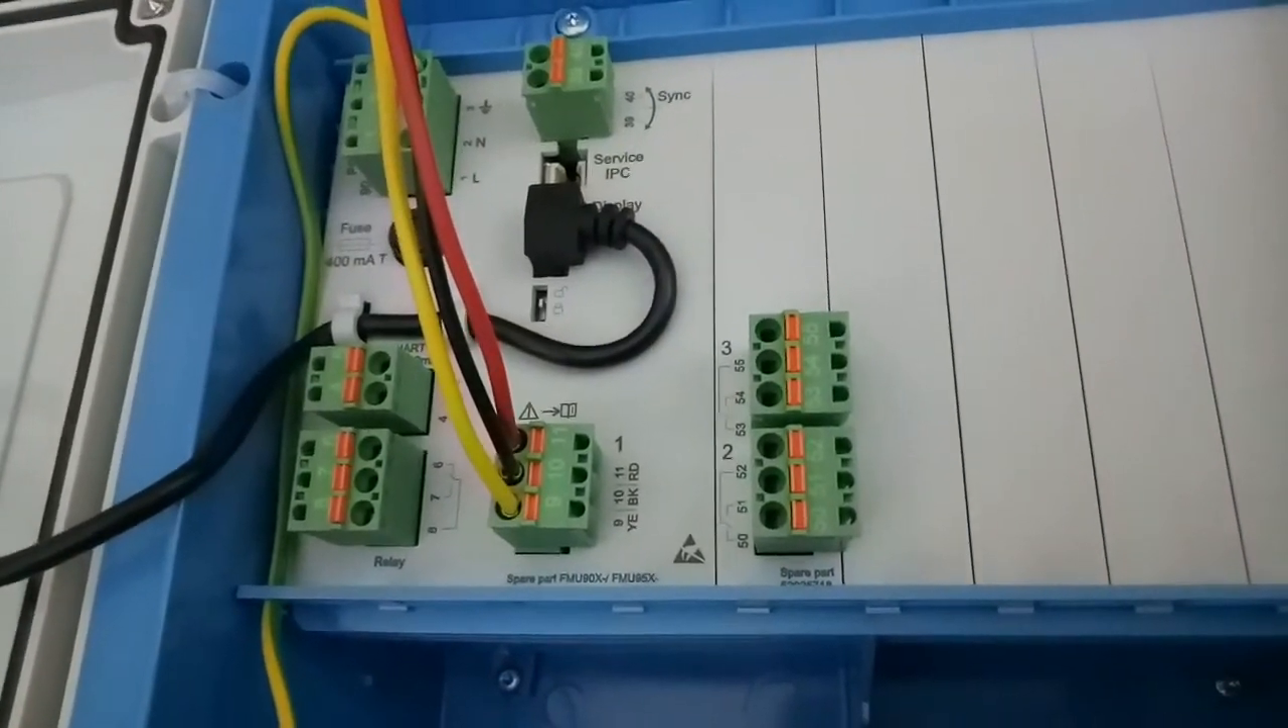یہ ییلو بلیک اور ریڈ یہ سنسر ہم نے کنیکٹ کر لیا ہے۔